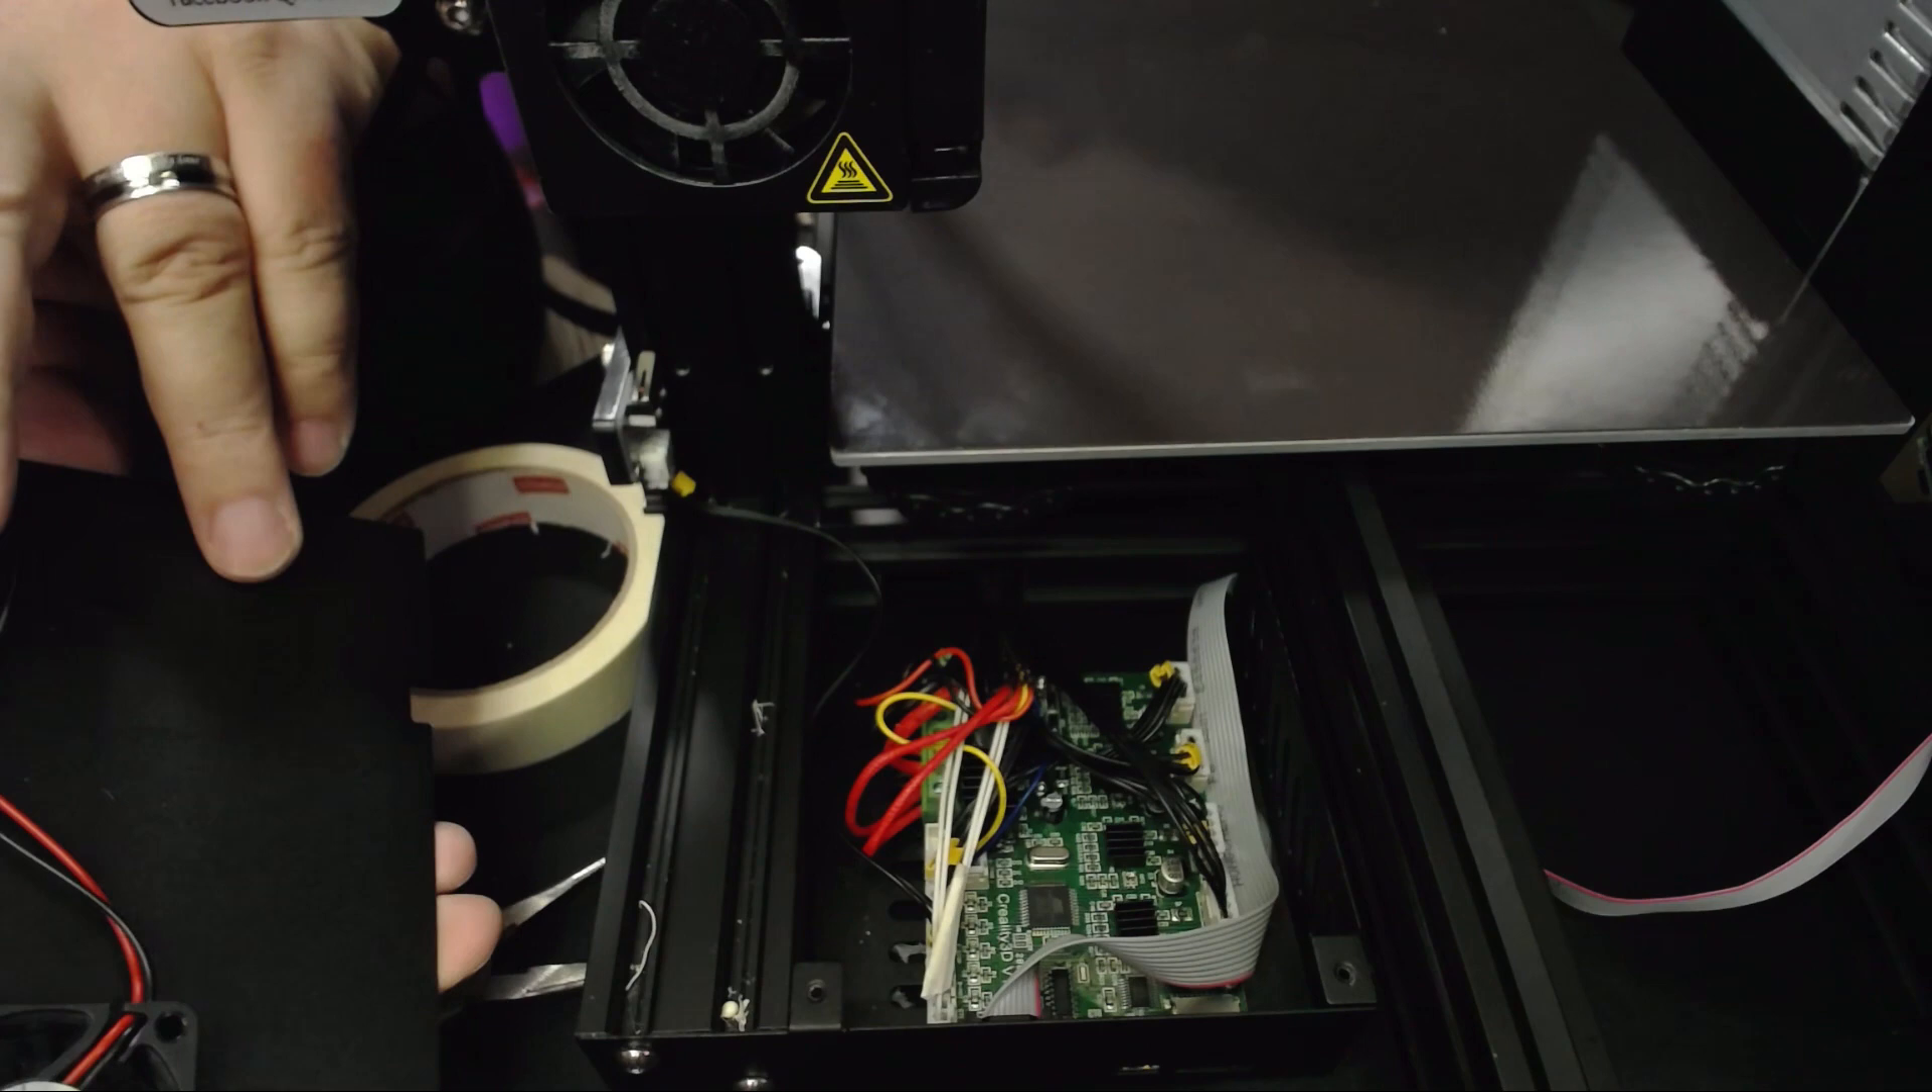All right, so we have the main board back into the Ender 3.